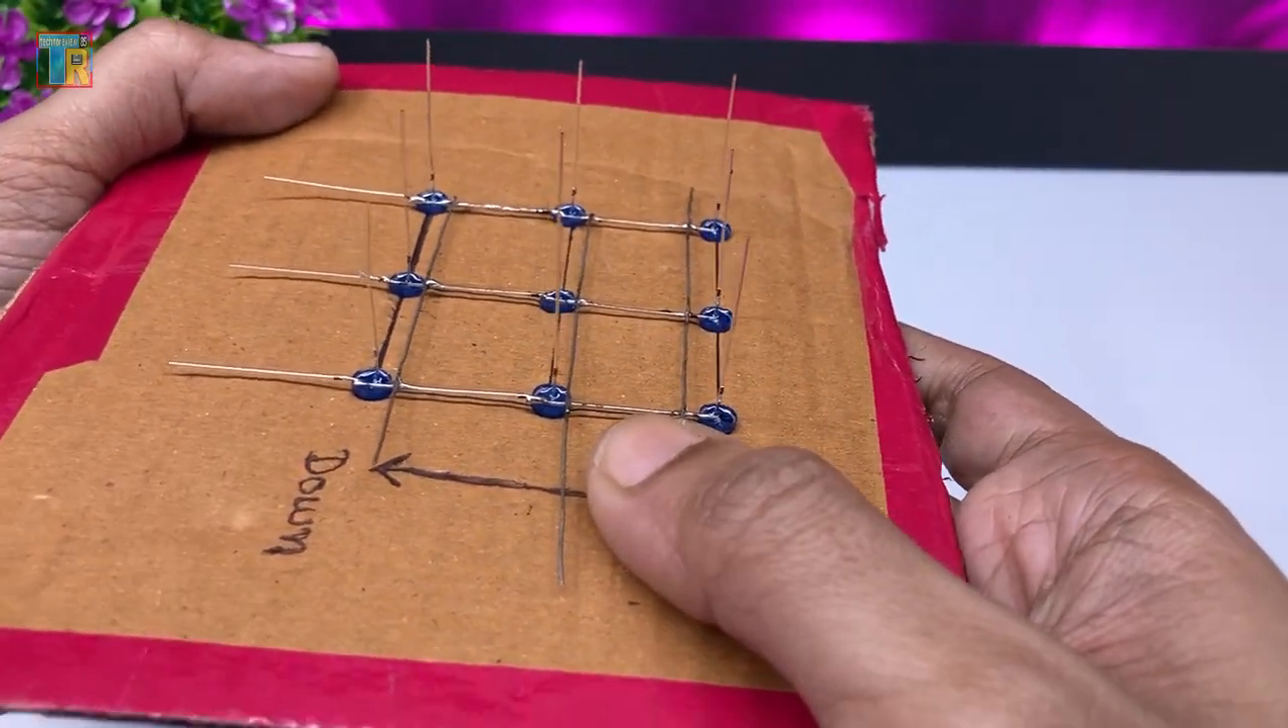The soldering work for the one layer is done.